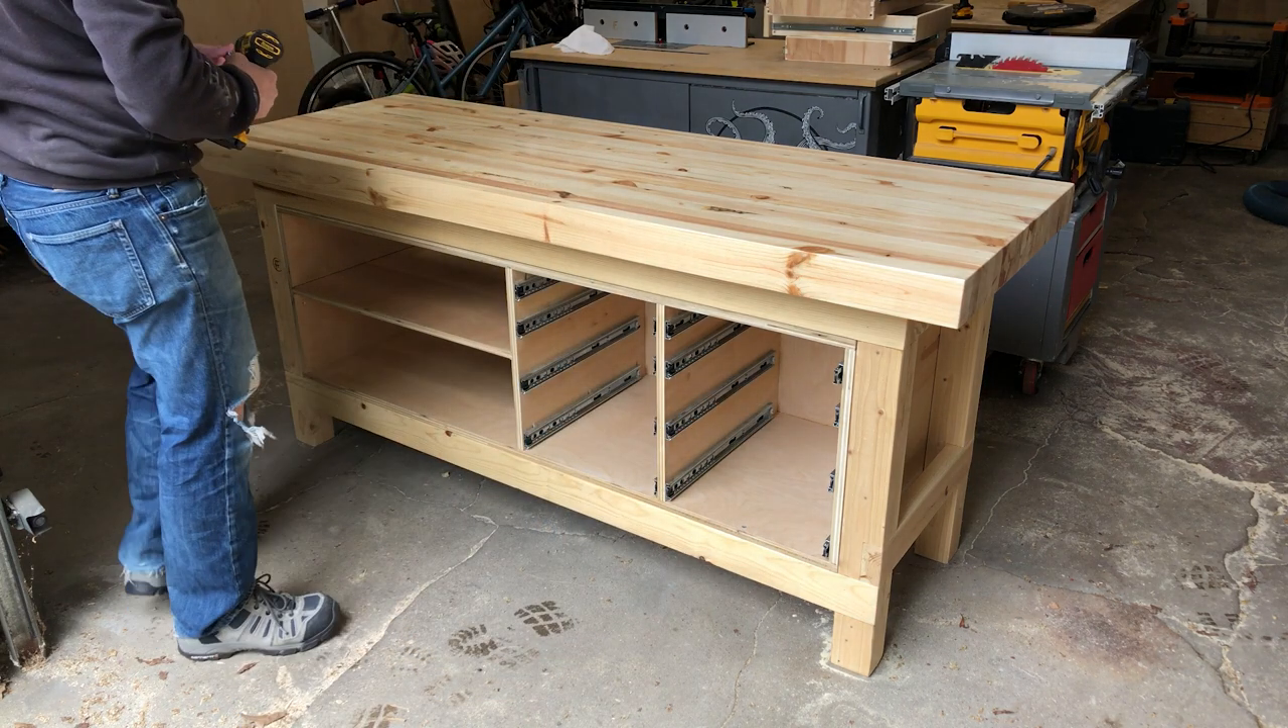So we have a top that's sitting on the bench frame we have a cabinet sitting inside the bench frame and that's it.